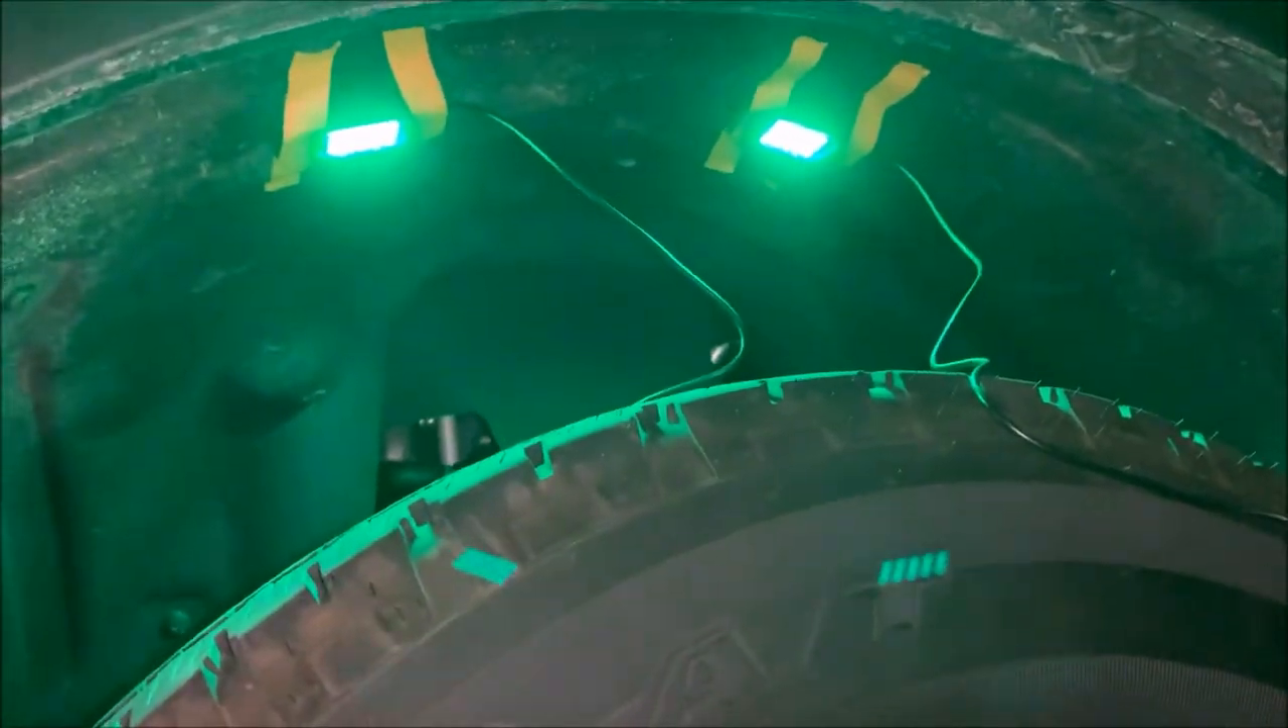I've got the first two lights mocked up here on the passenger side.